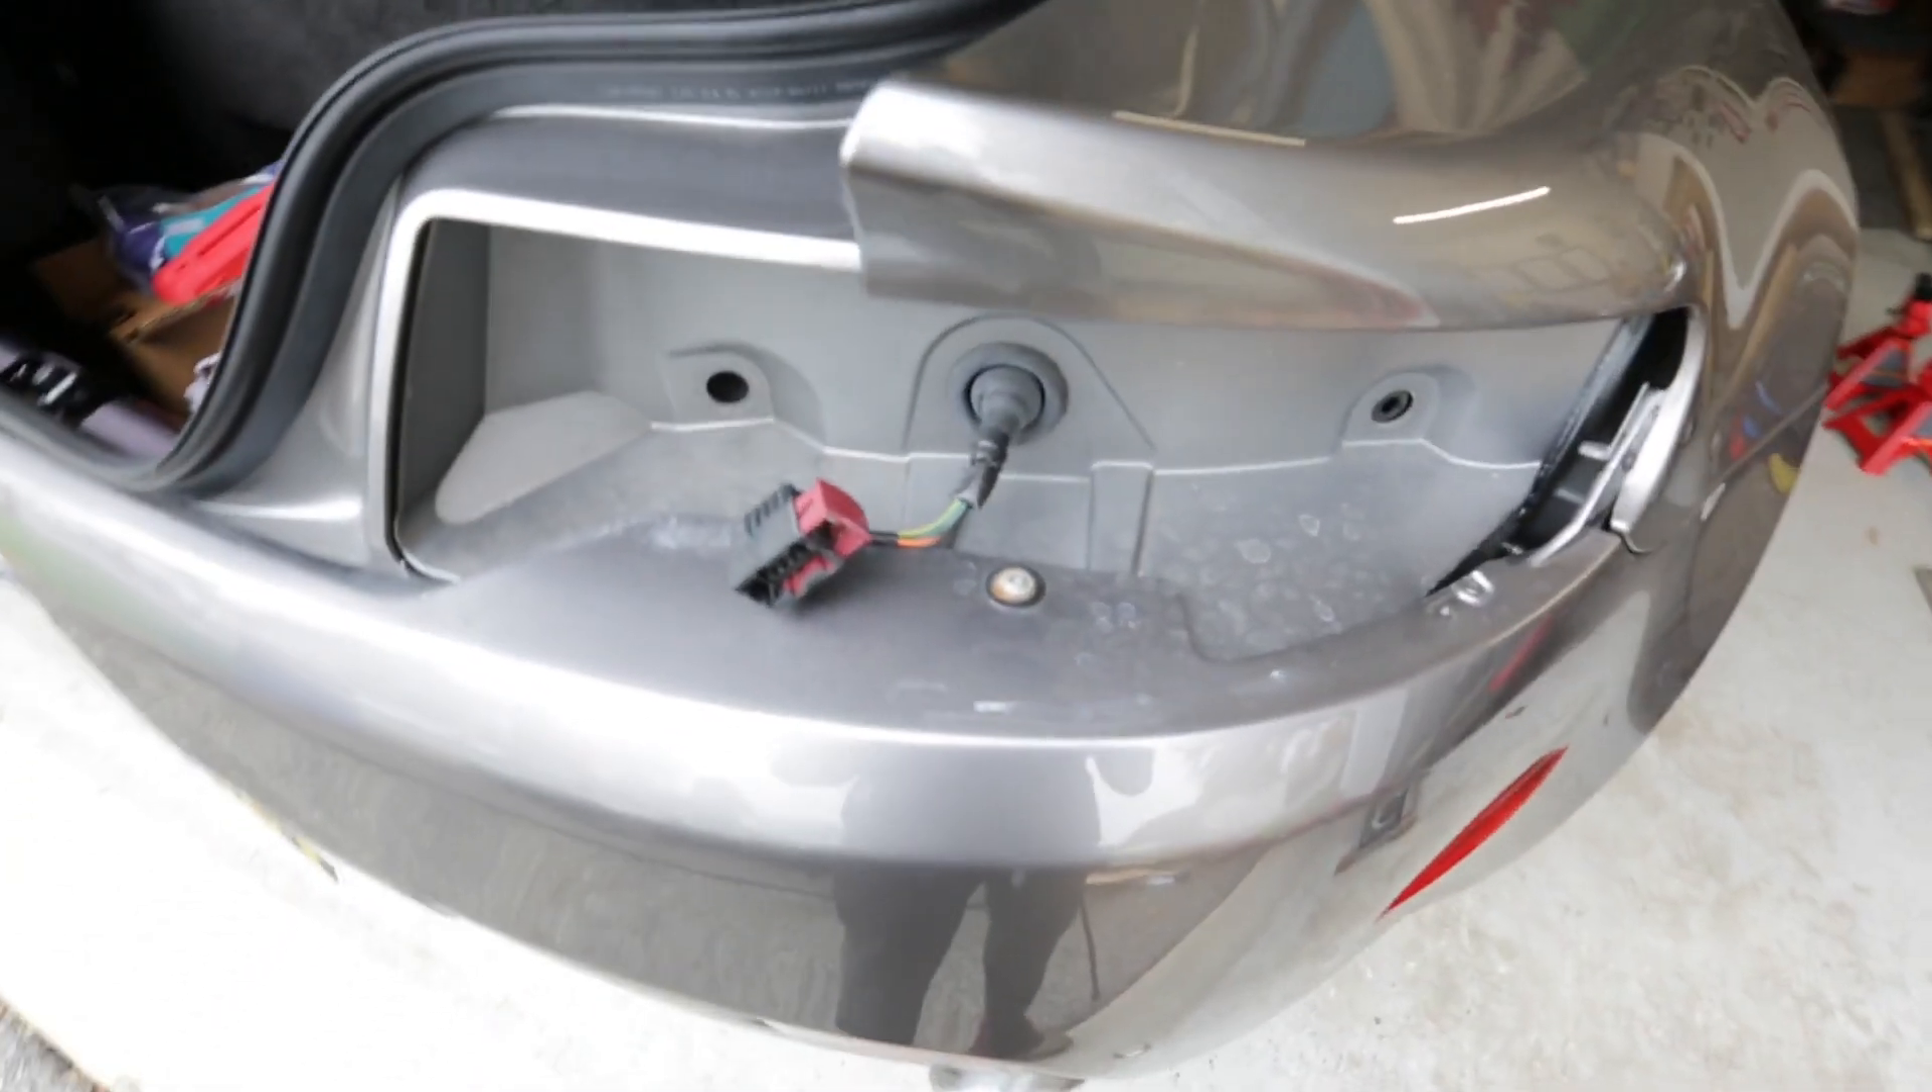So just got the taillights out and uh the only thing left now is just the bumper.